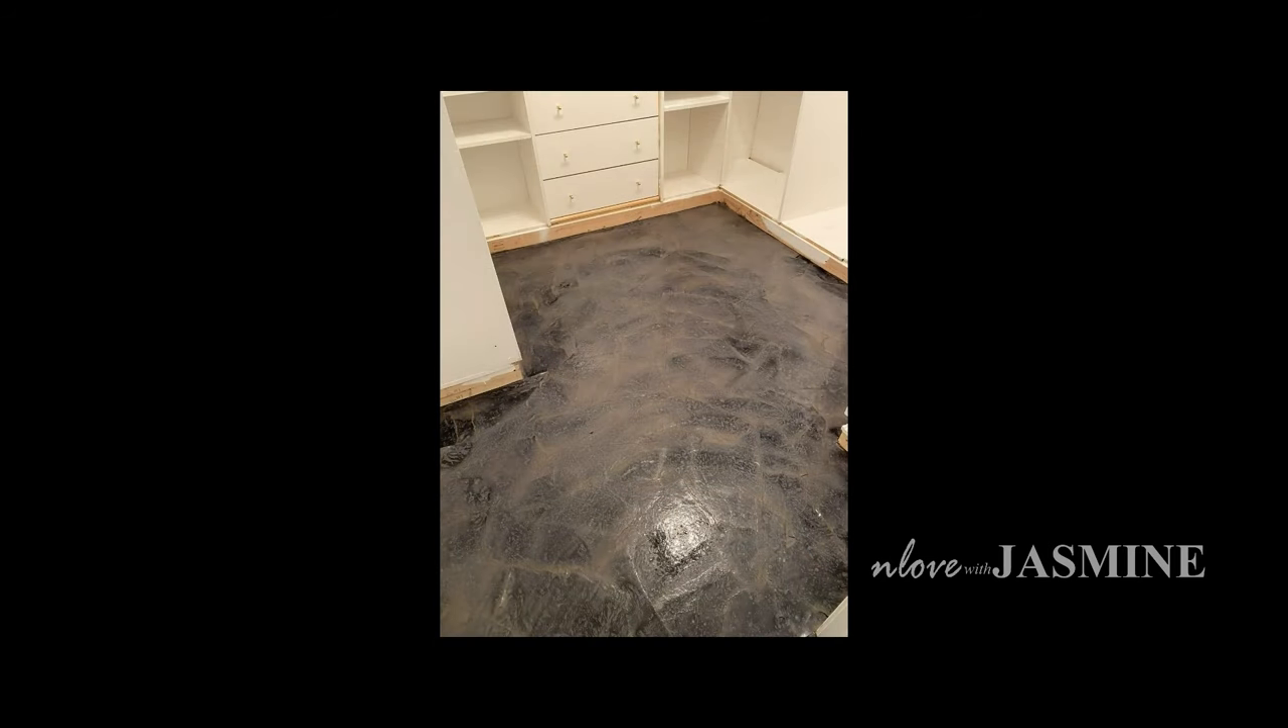We didn't put the trim in yet because you want to finish your floor.